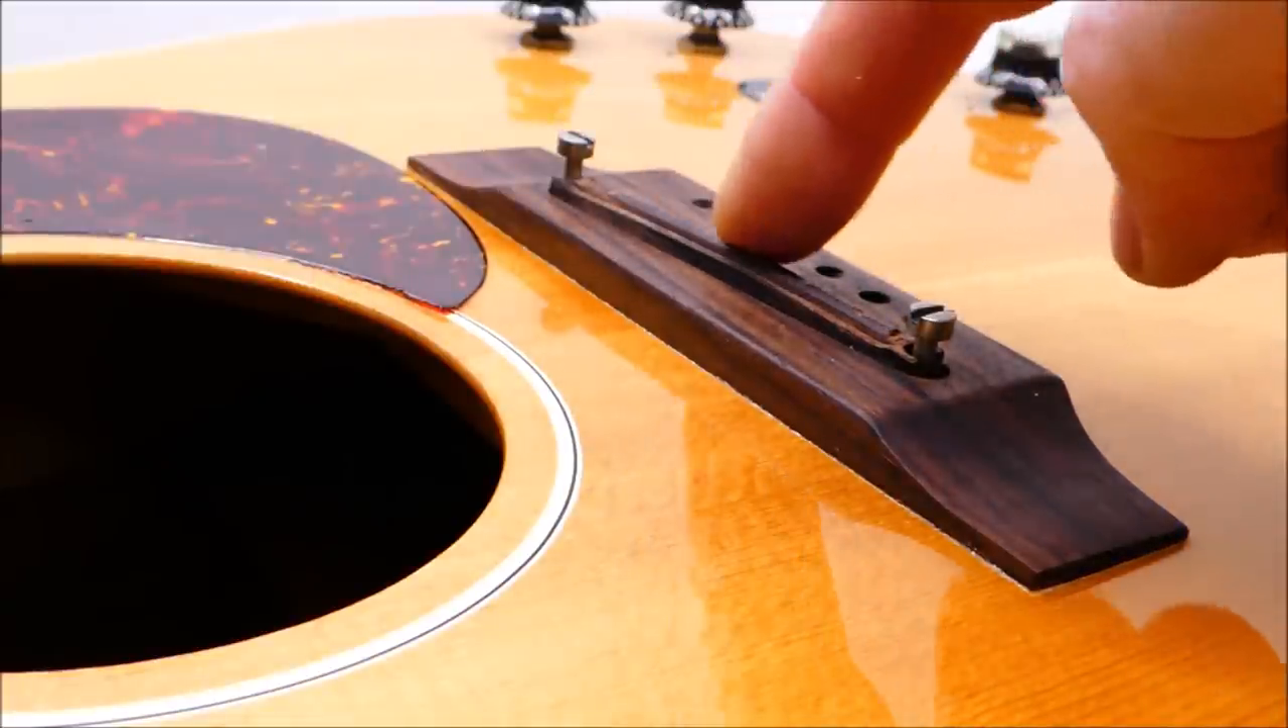It would still function this way but the tops of the screws then protrude a lot higher above the bridge than they should and it just it looks funny.